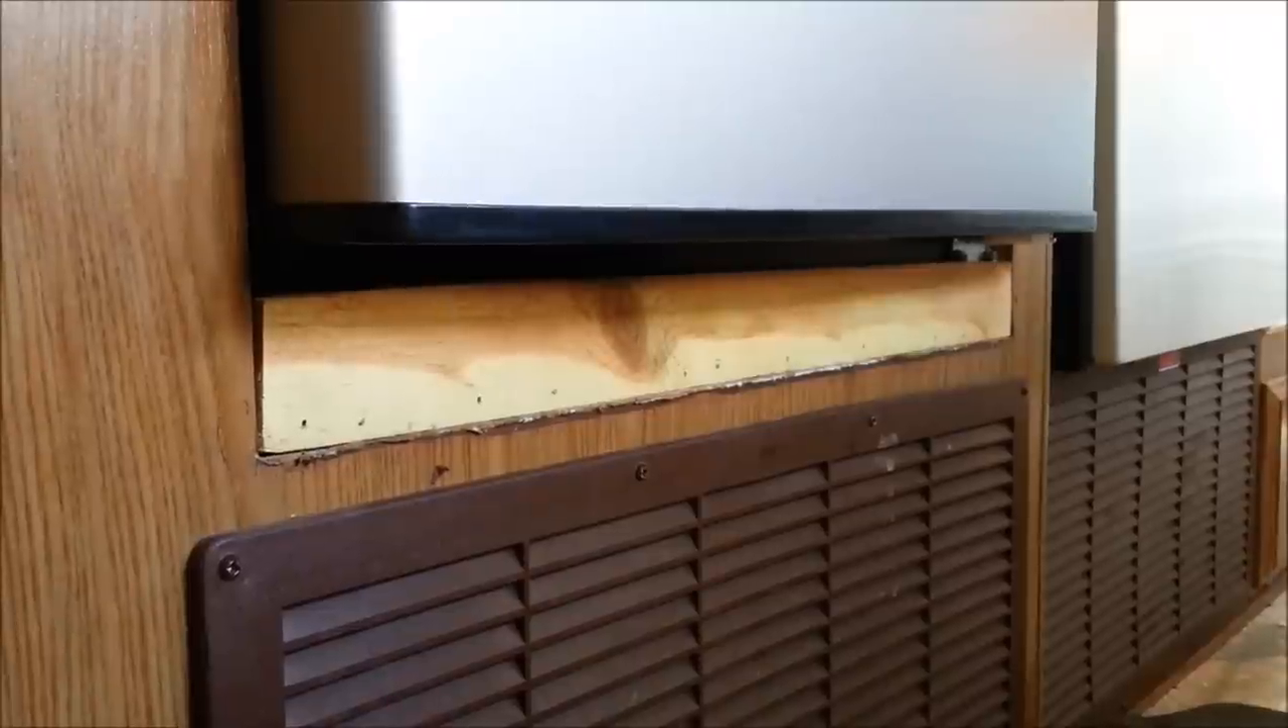Alright, so we've gotten the trim work in here and I just put a piece of a three-quarter inch pine along the bottom and just tack that in with the finish nailer and hold that in place.